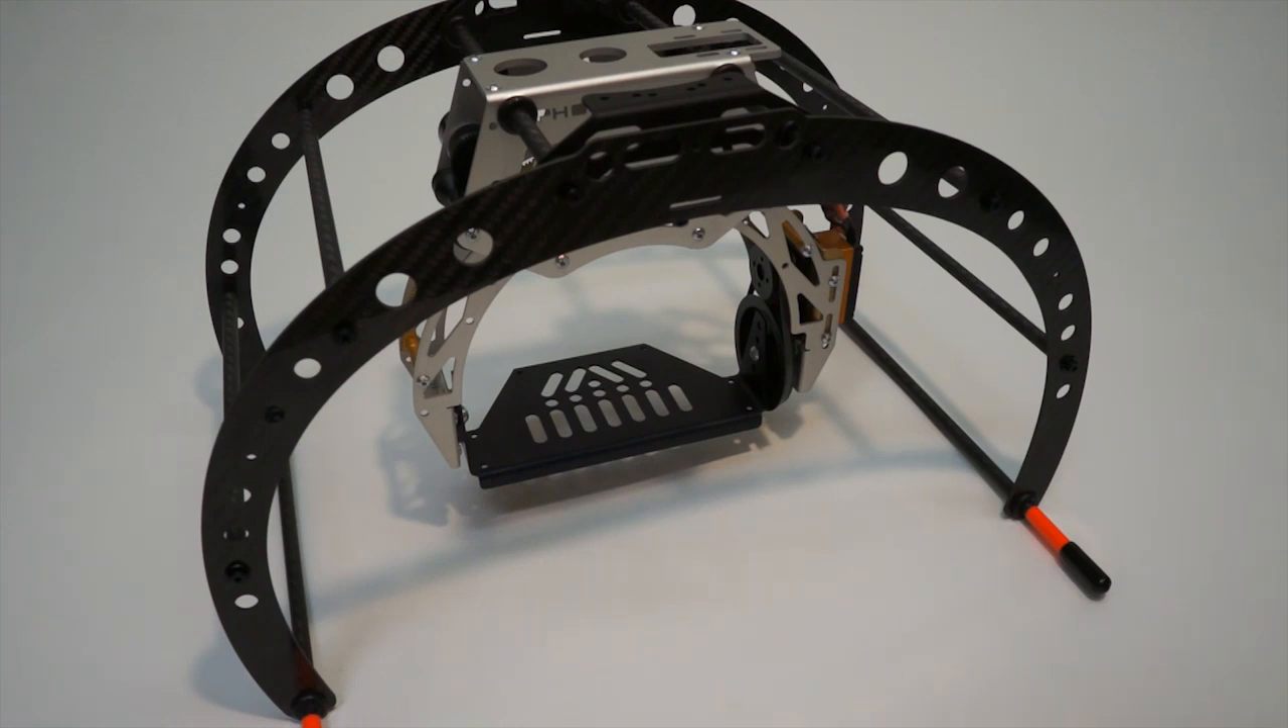And then we installed the aluminum brackets that we have available in our store to replace the polycarbonate ones.